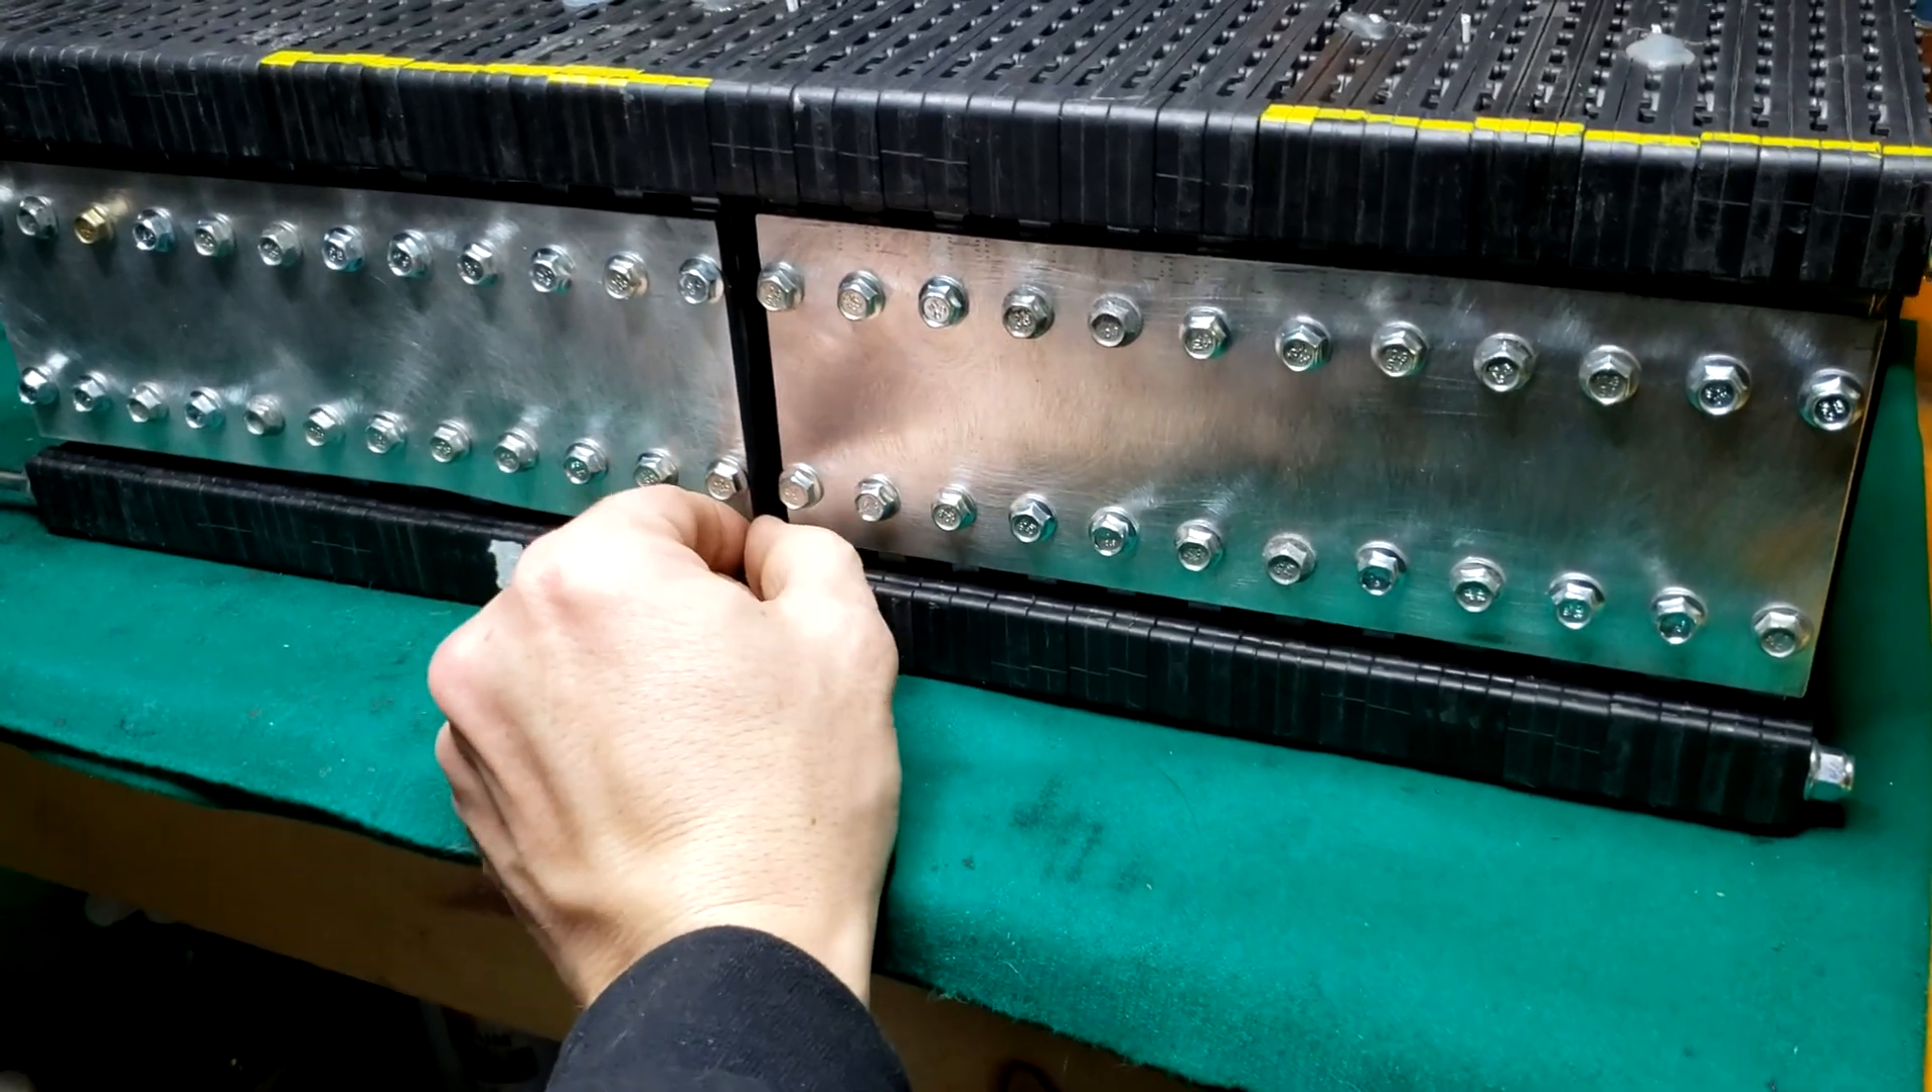All right so we got the next bar on and we use the little plastic shim between the bars while we're putting them together putting them together just in case so you don't arc out.